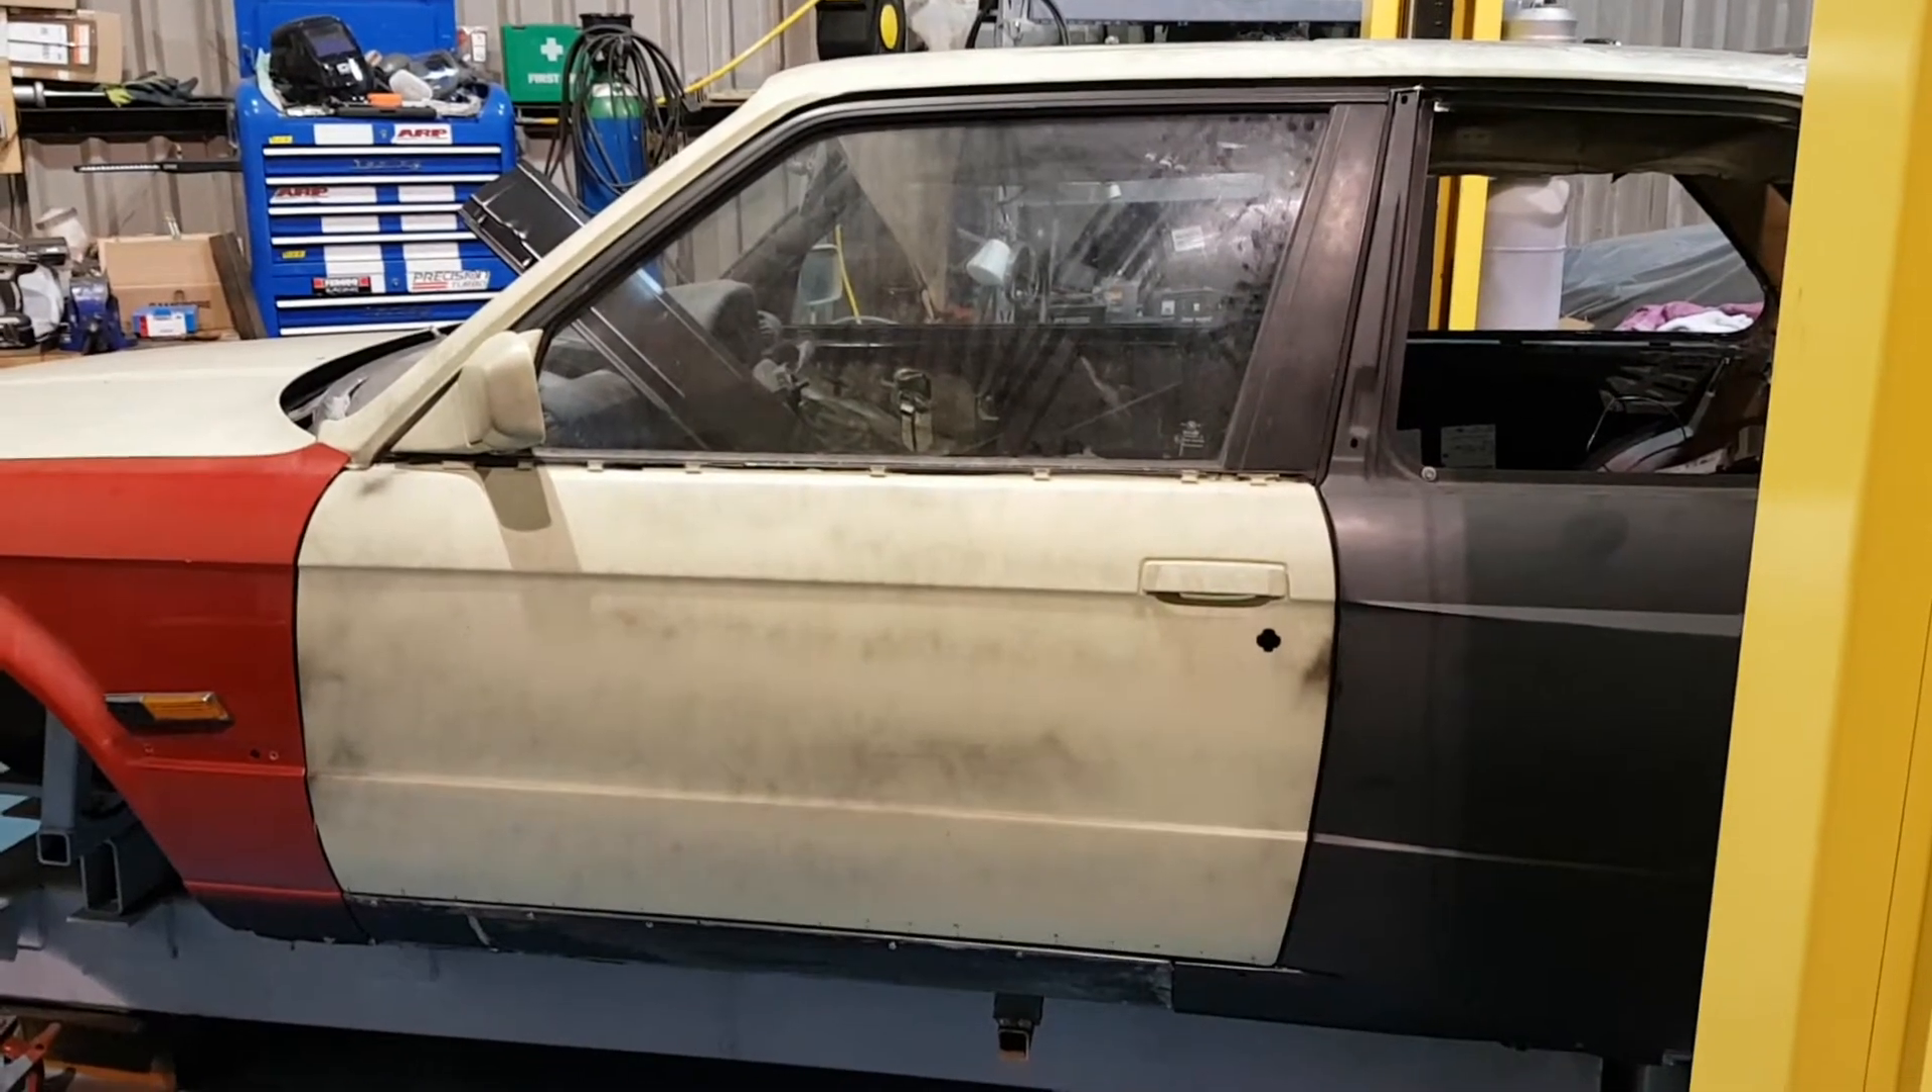Now the doors obviously are perfectly in line they run parallel with the sills they run parallel with the body panel.